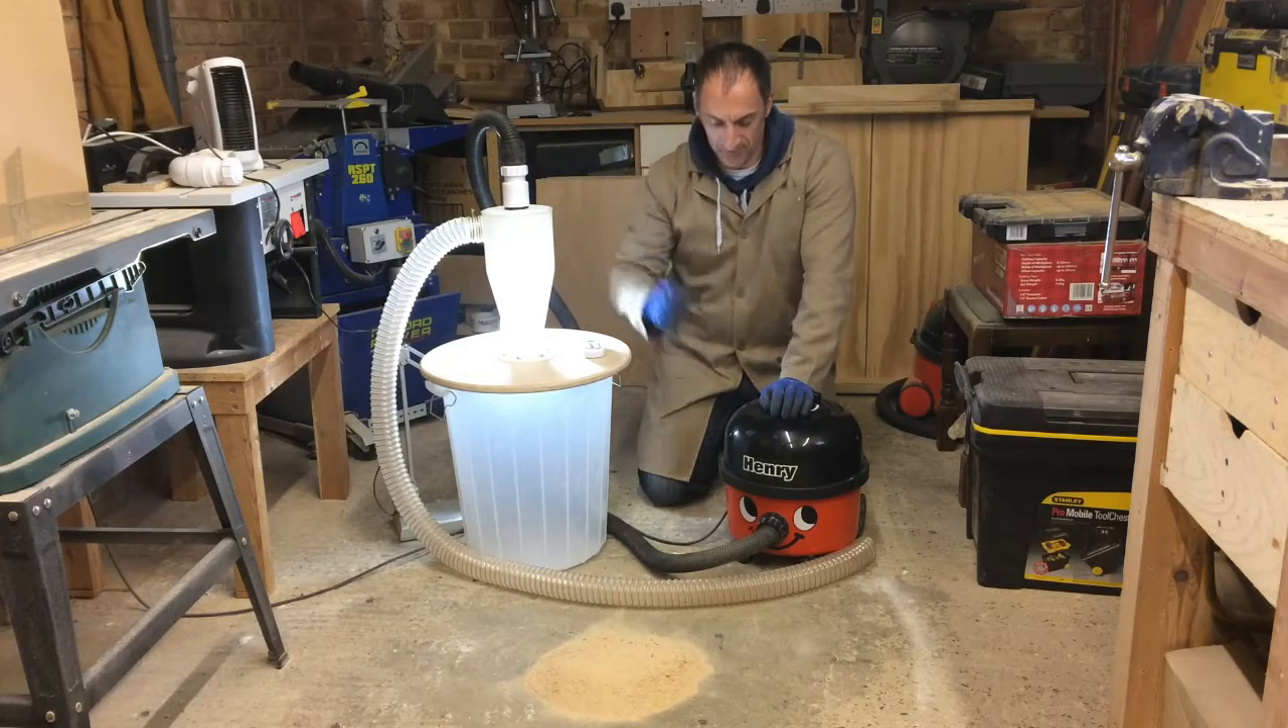Our completed sawdust collection bin. I've got all of the hoses hooked up now.